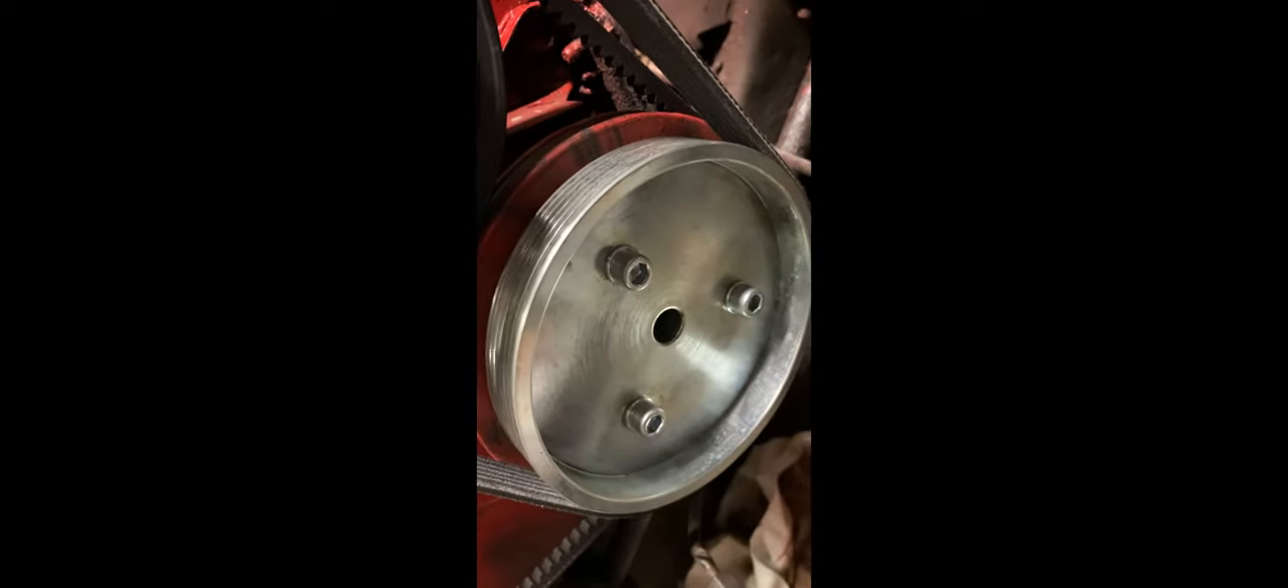So you can see I got the lower pulley on with the factory, not factory, sorry, kit supplied Aussie speed bolts.